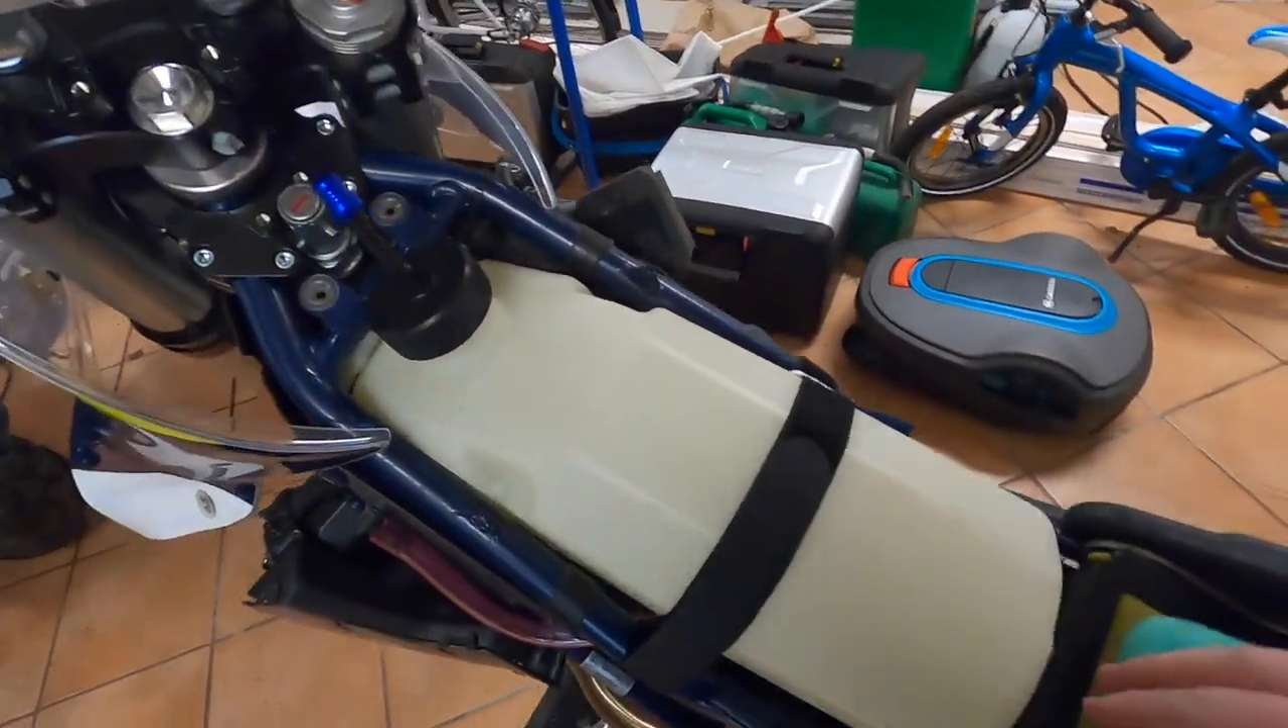The tank is in place with the velcro strap and i don't know if it shows very well here.